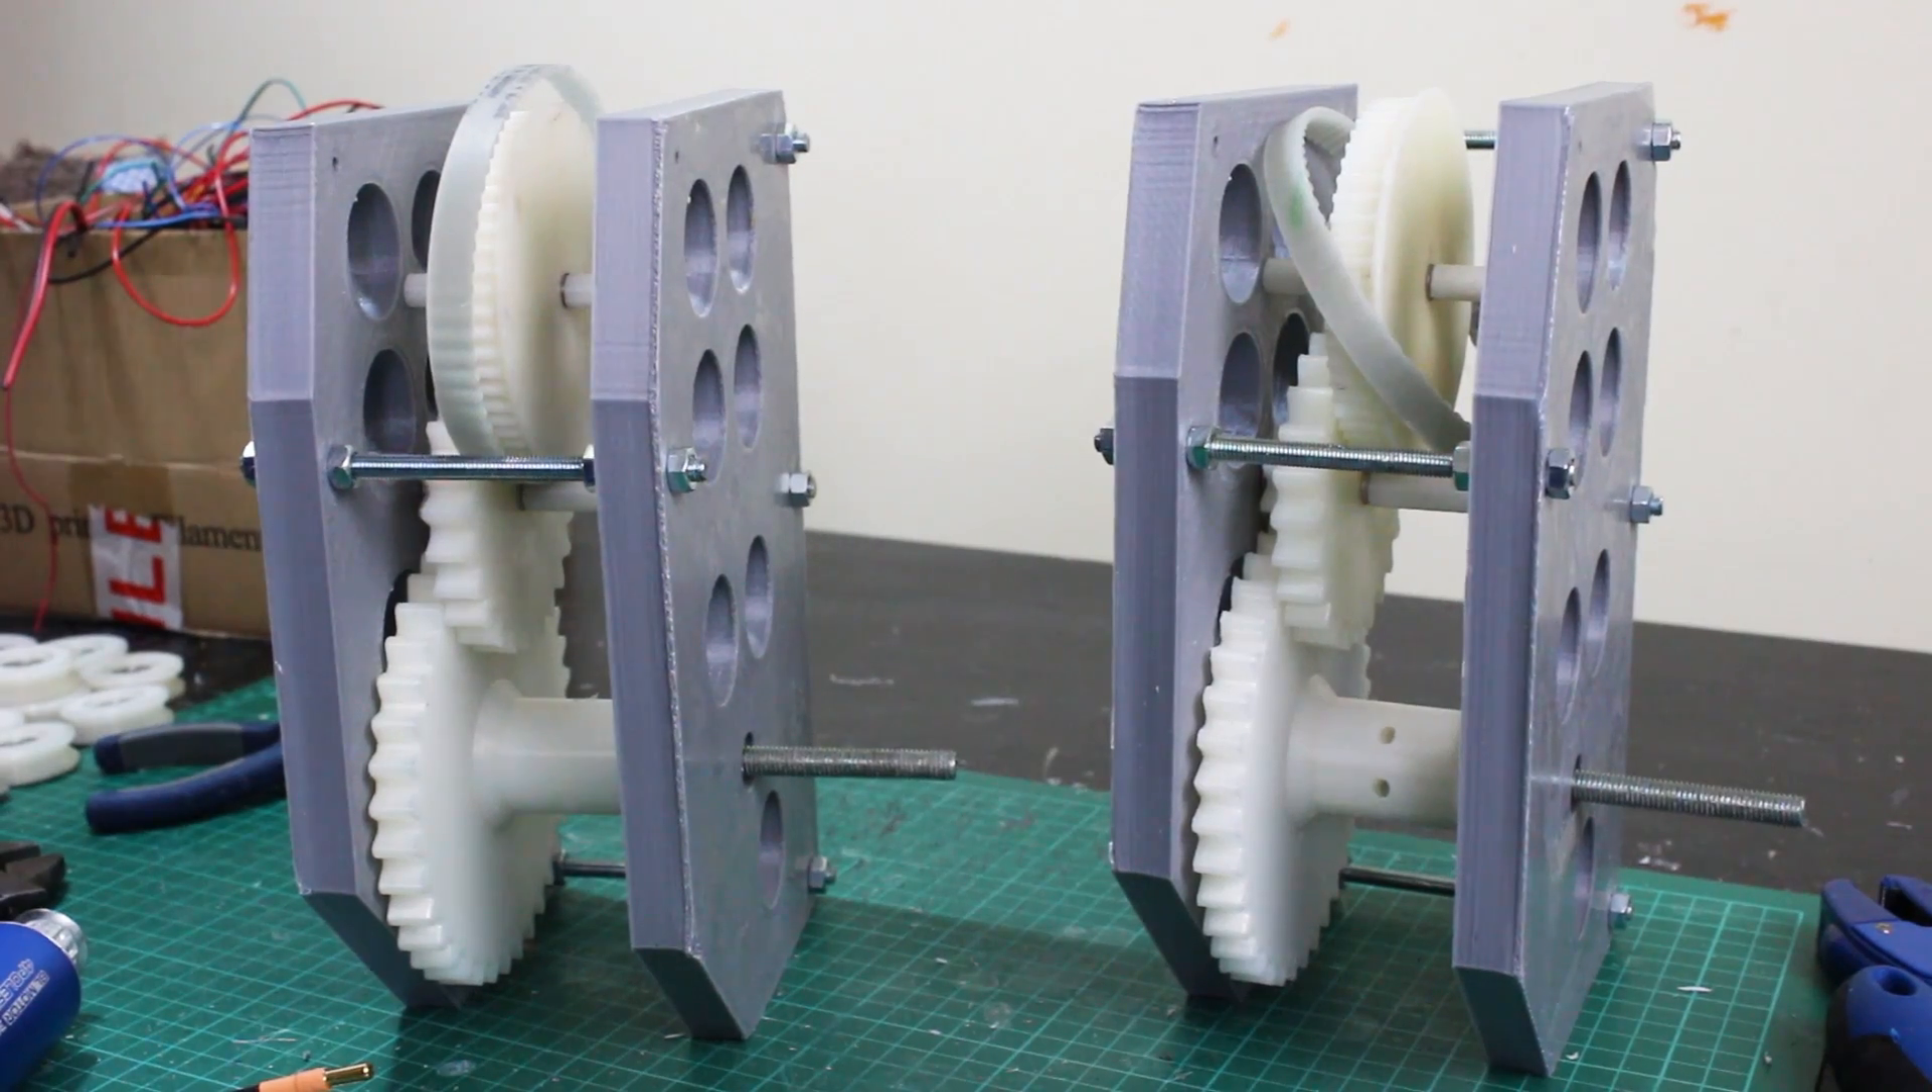Right so both my gearboxes are together and they look pretty good.